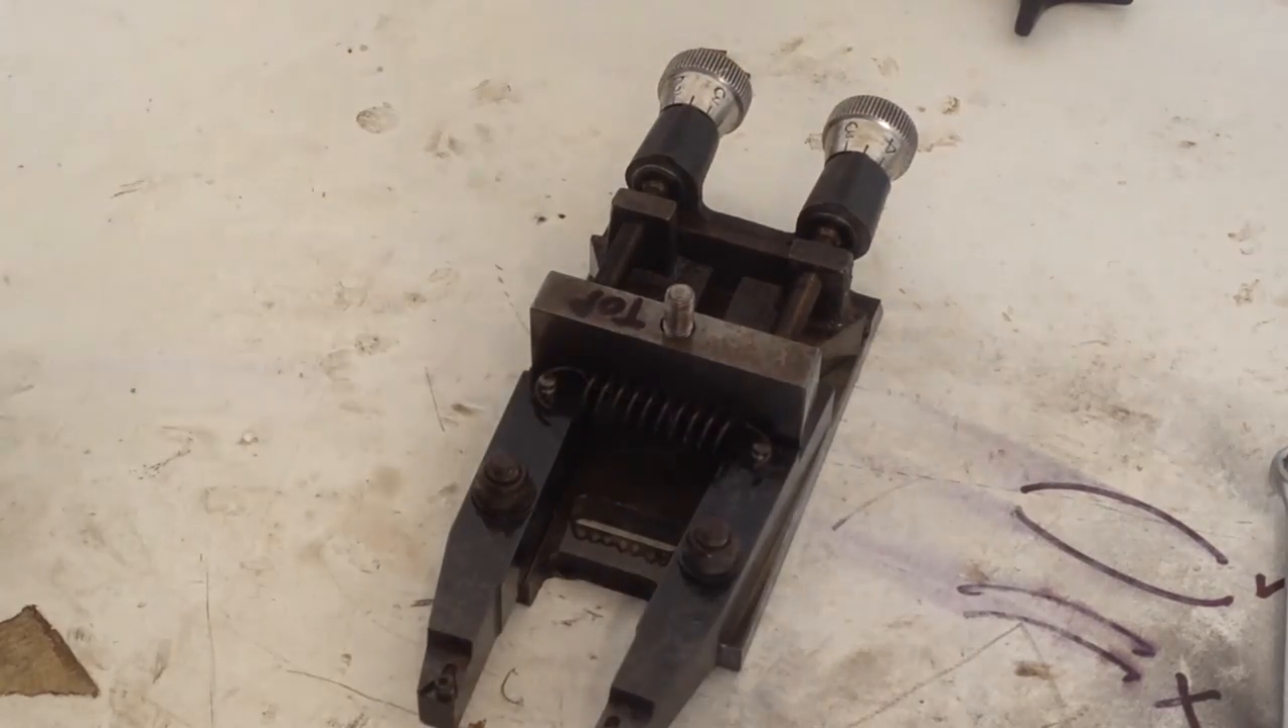Okay so there's our cutting head basically assembled.